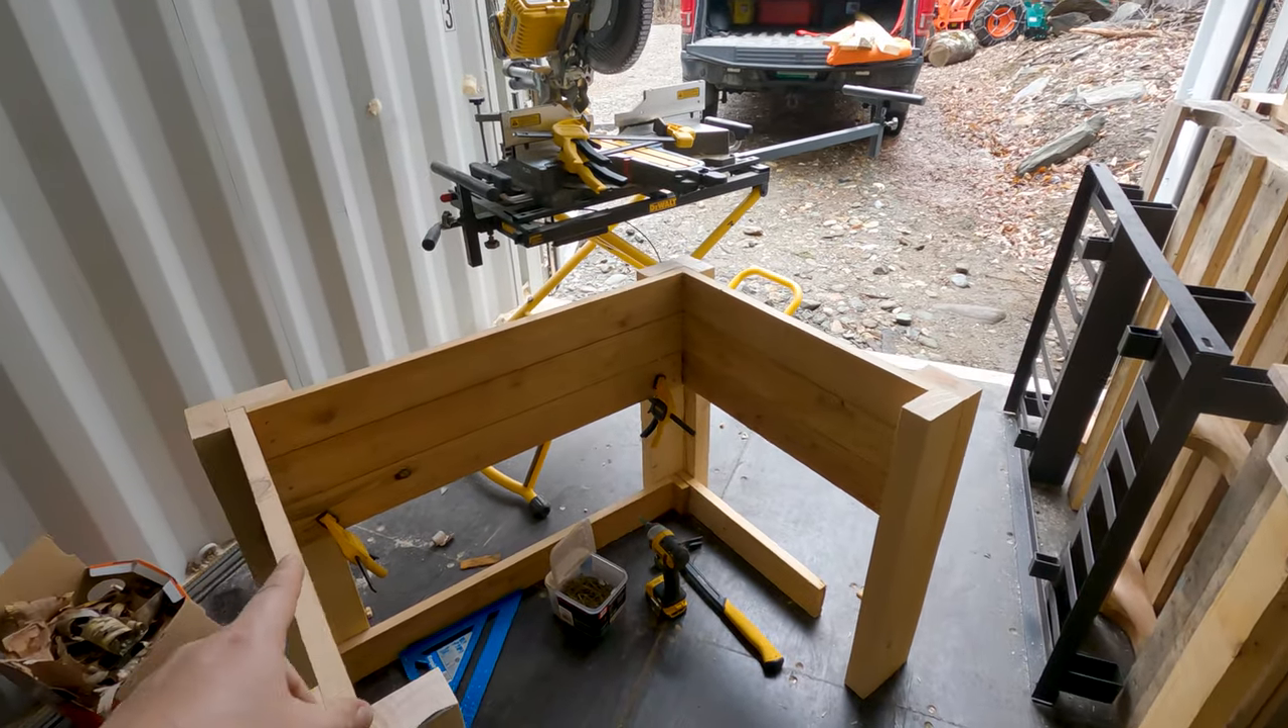The main assembly is coming together and i've just got the three more boards then they'll make up this side.